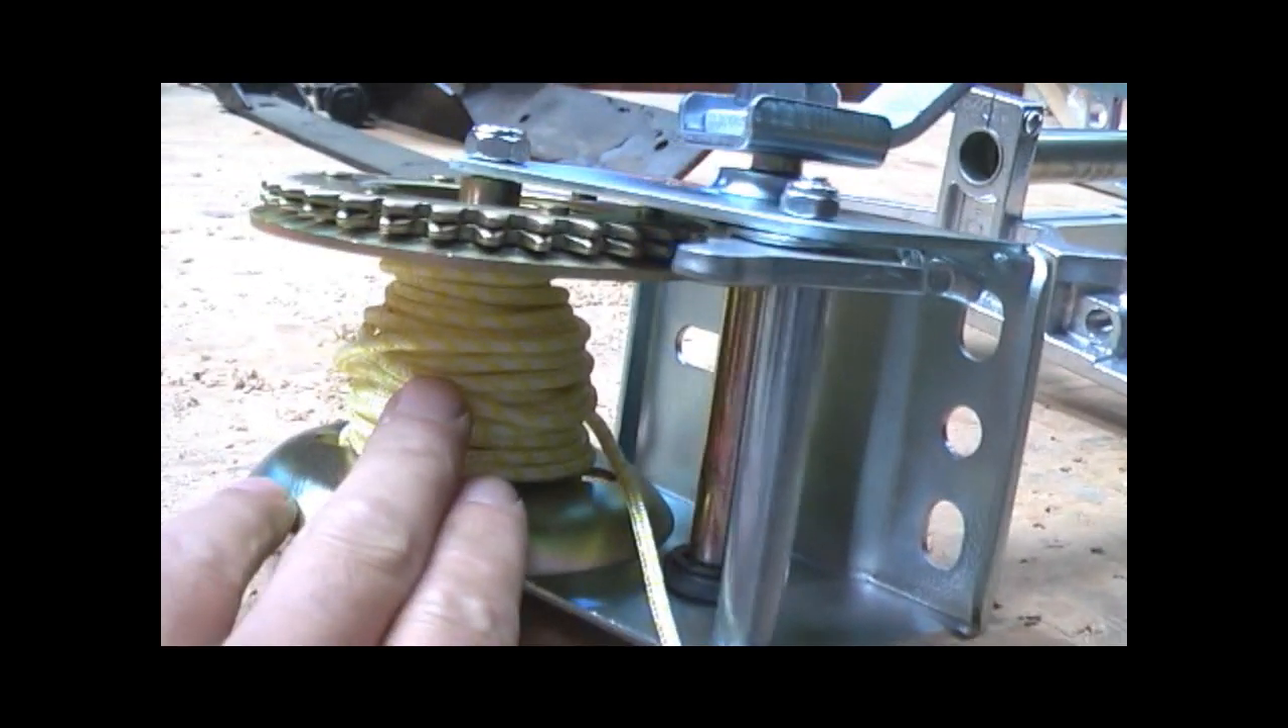I've already taken the wire out and put in this pull line instead.